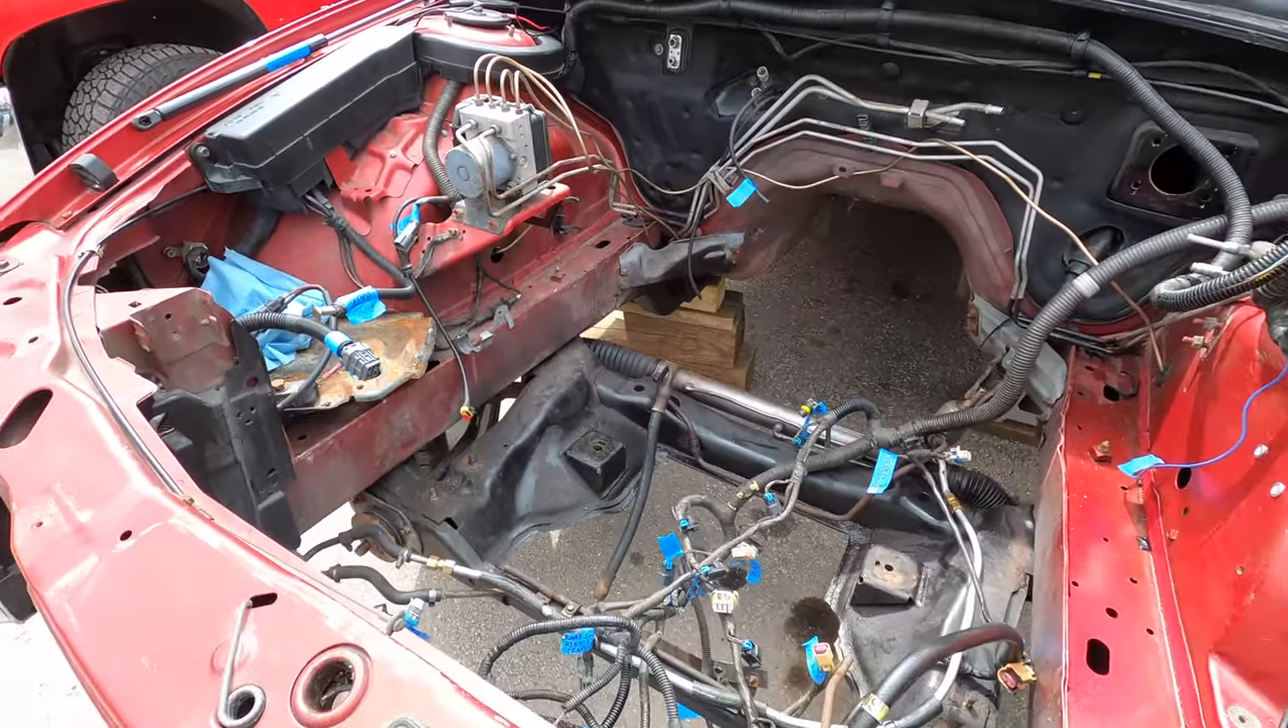We got the engine pulled out finally.